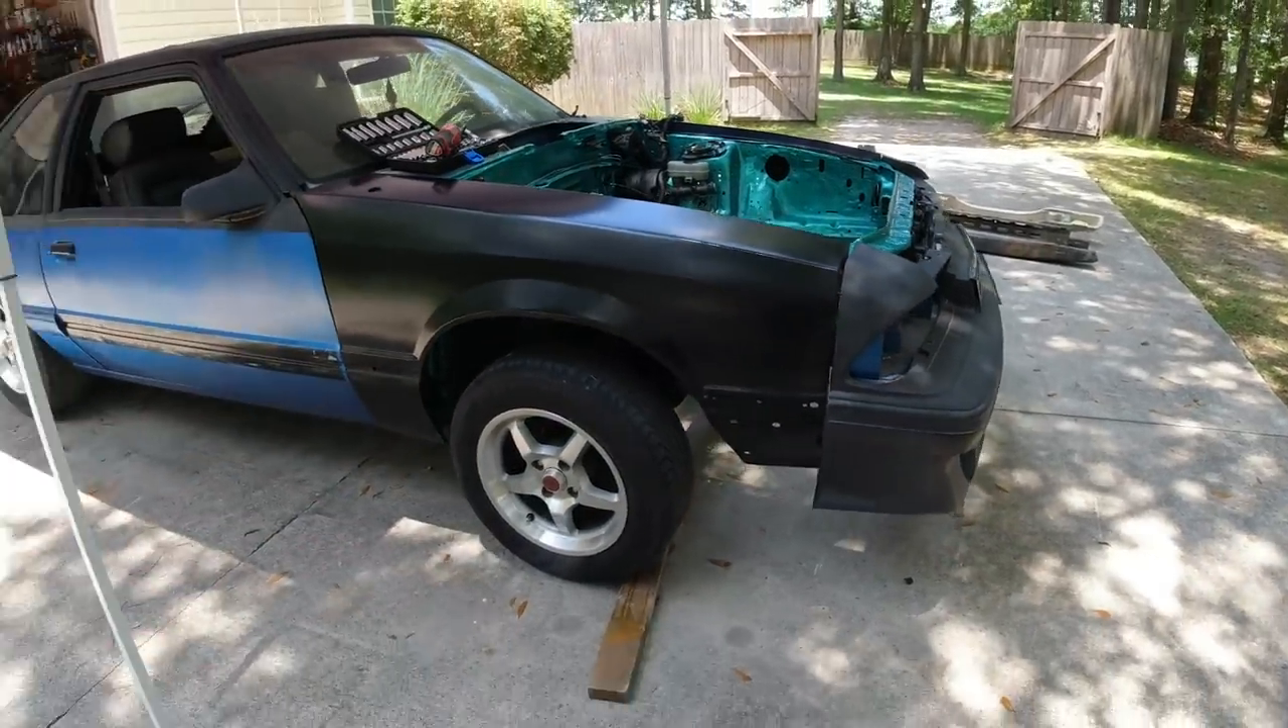Okay so we have the fender up here but what I'm going to do now is go ahead and try to bolt everything up and make it tight.